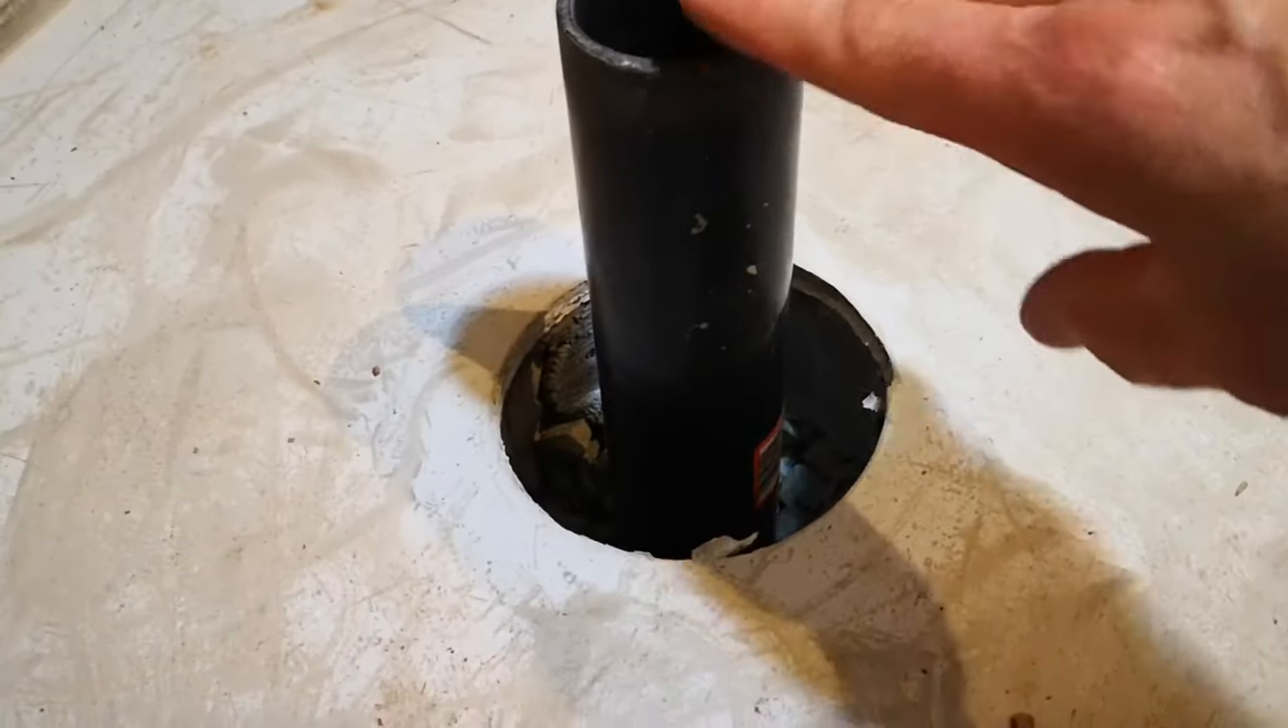This drain pipe is sticking up too high when it was installed.